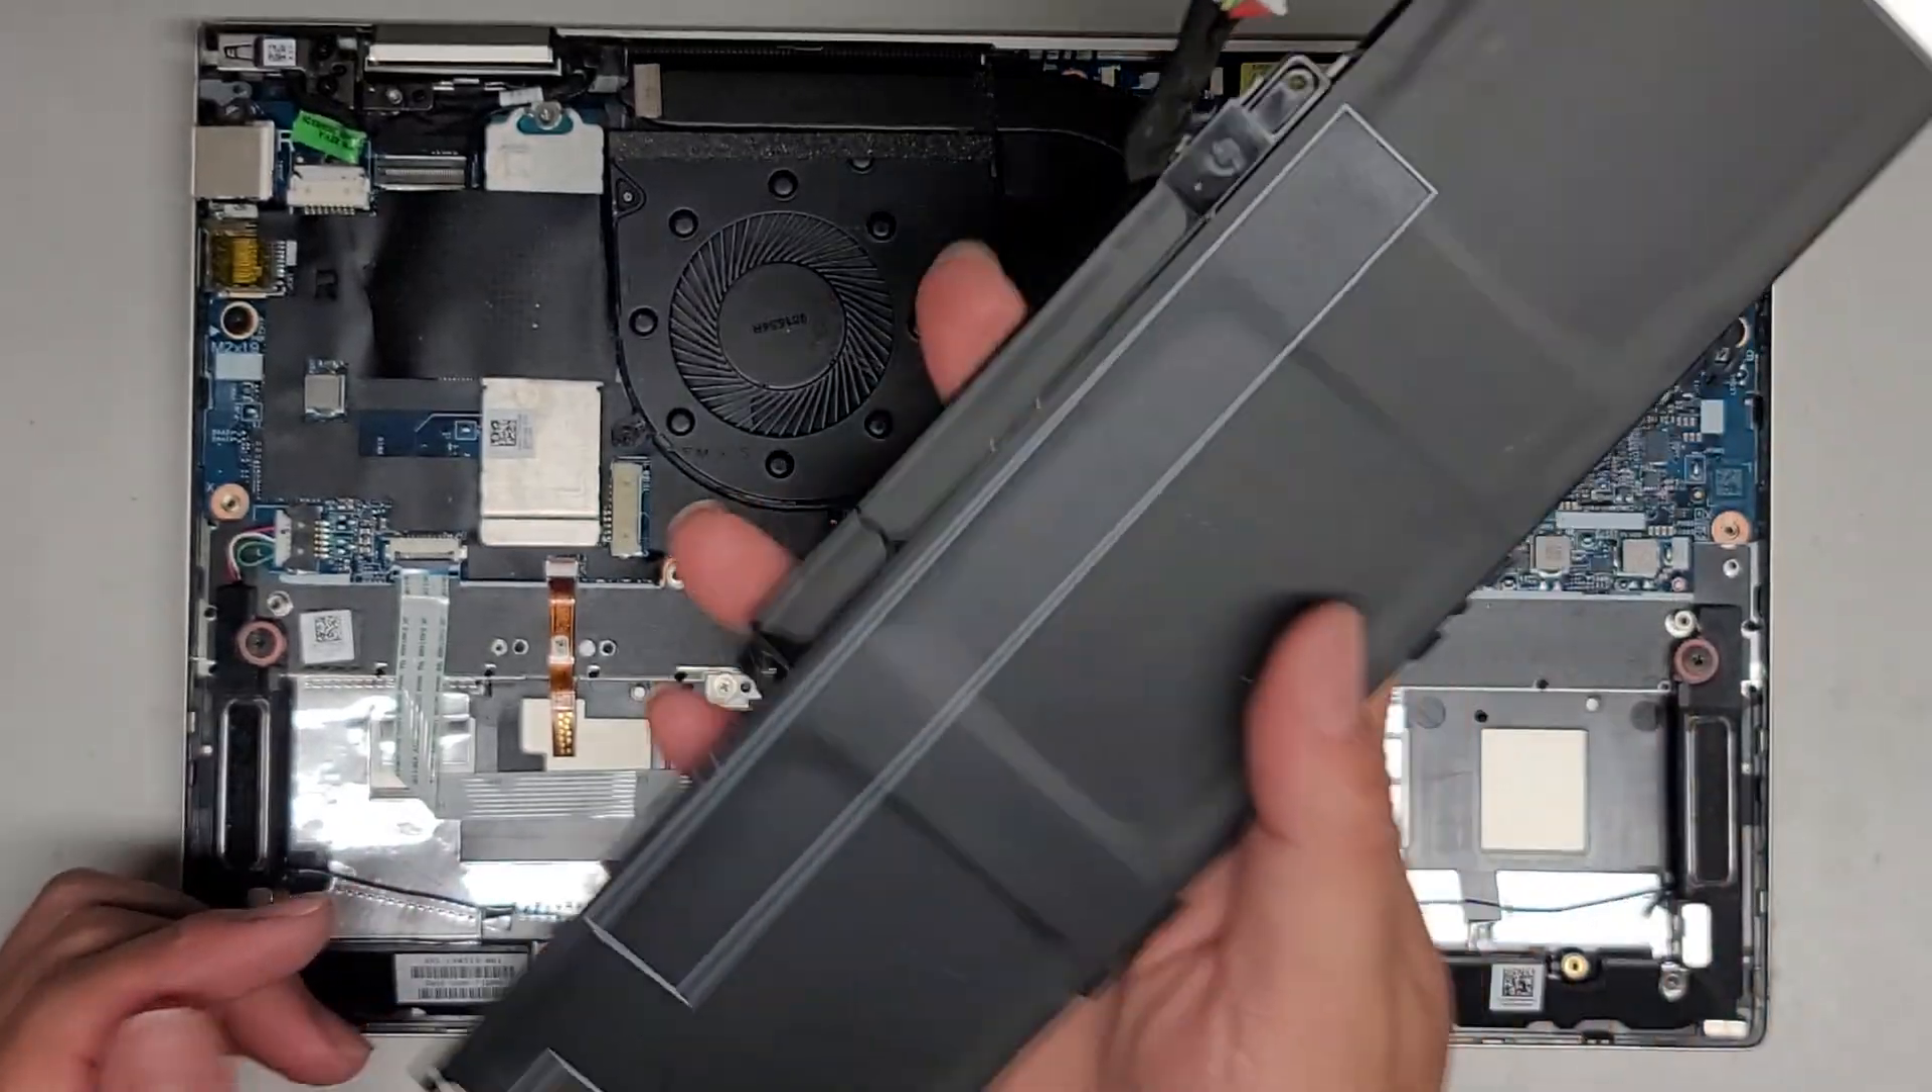Alright, so battery has been disconnected.